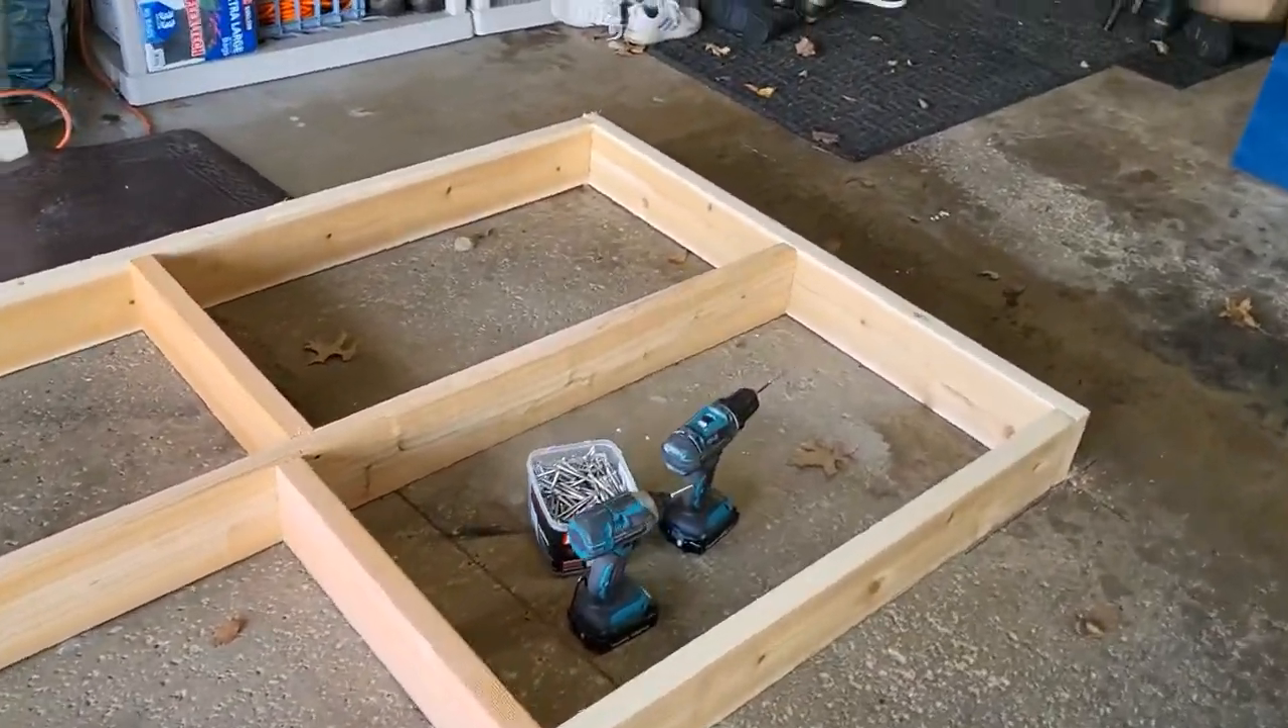So as you can see, I got the first frame done.